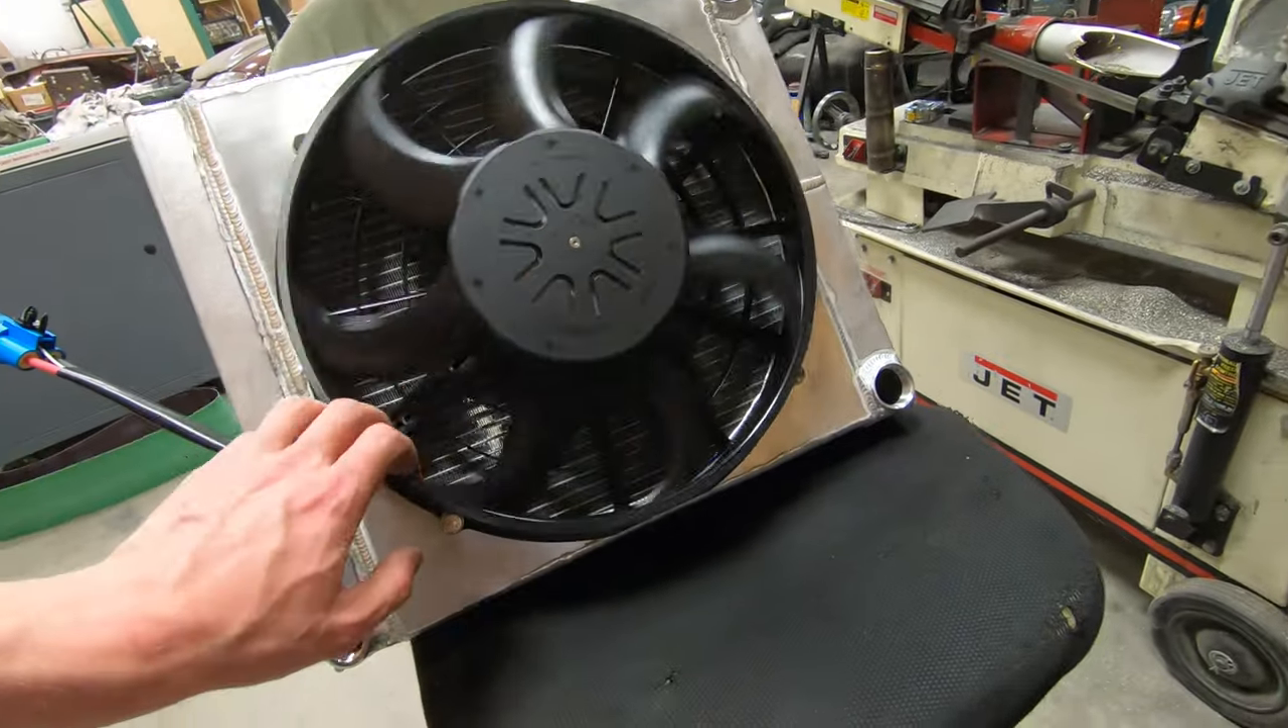And with that we have a shroud welded to a radiator and a fan fastened to that shroud.